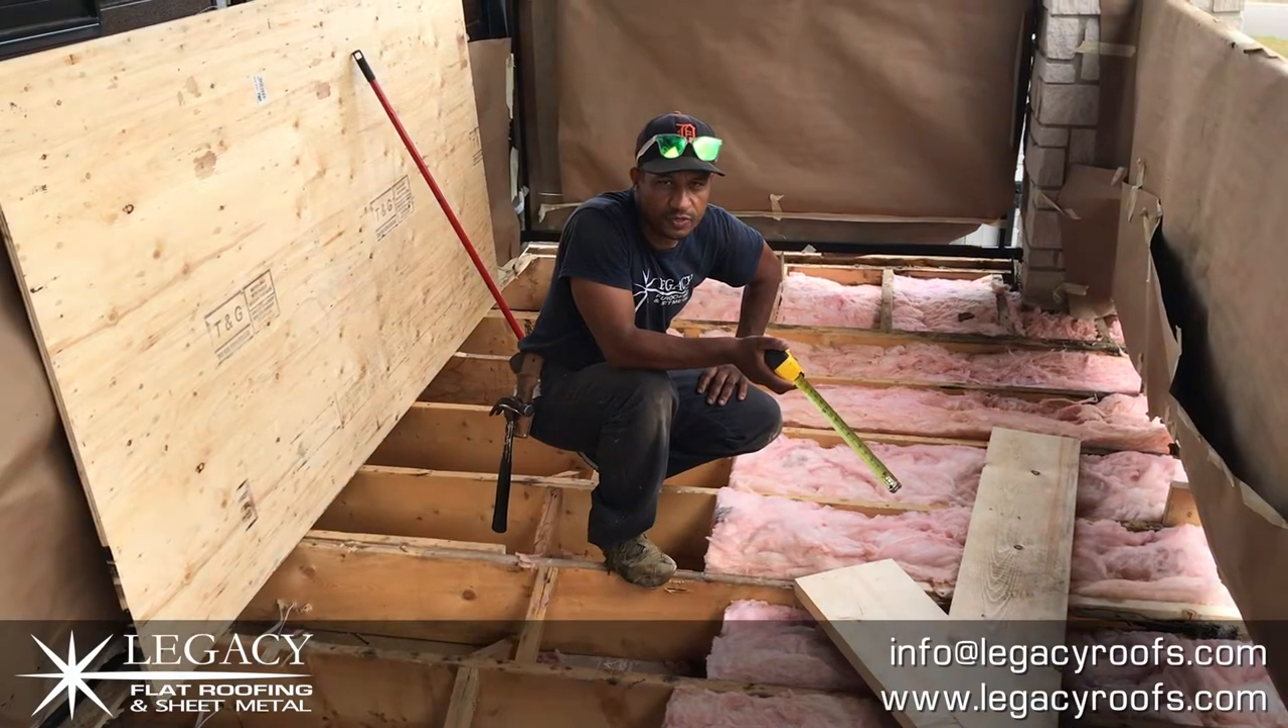We've started putting insulation. We're going to finish that, putting an R20 insulation.